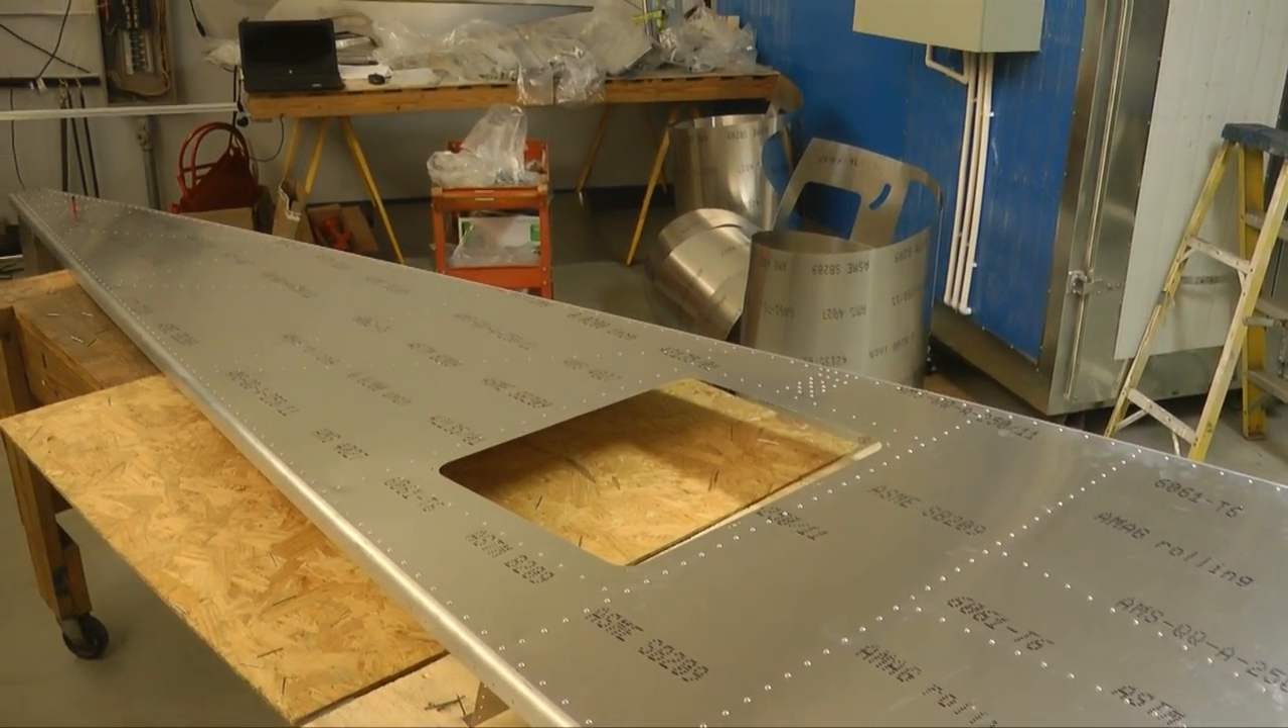And we have the bottom all riveted.